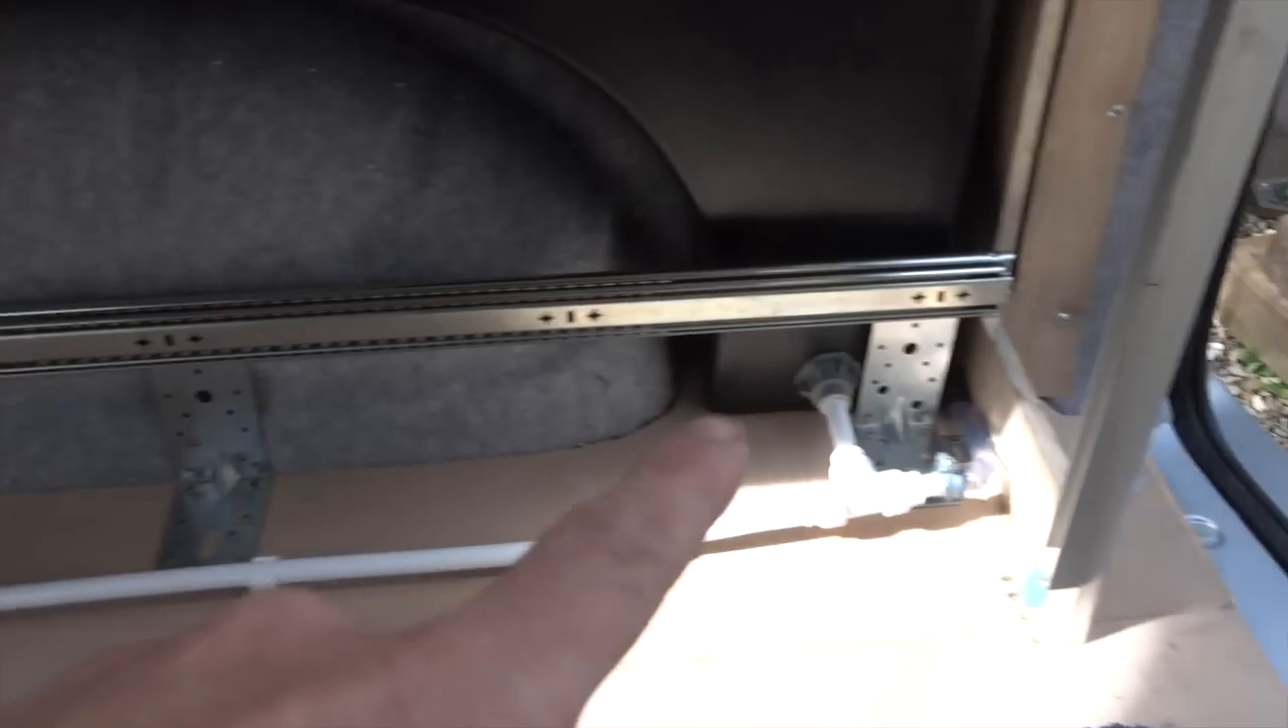And then underneath, we've got the start, first drawer runner in for the pull-out drawer.